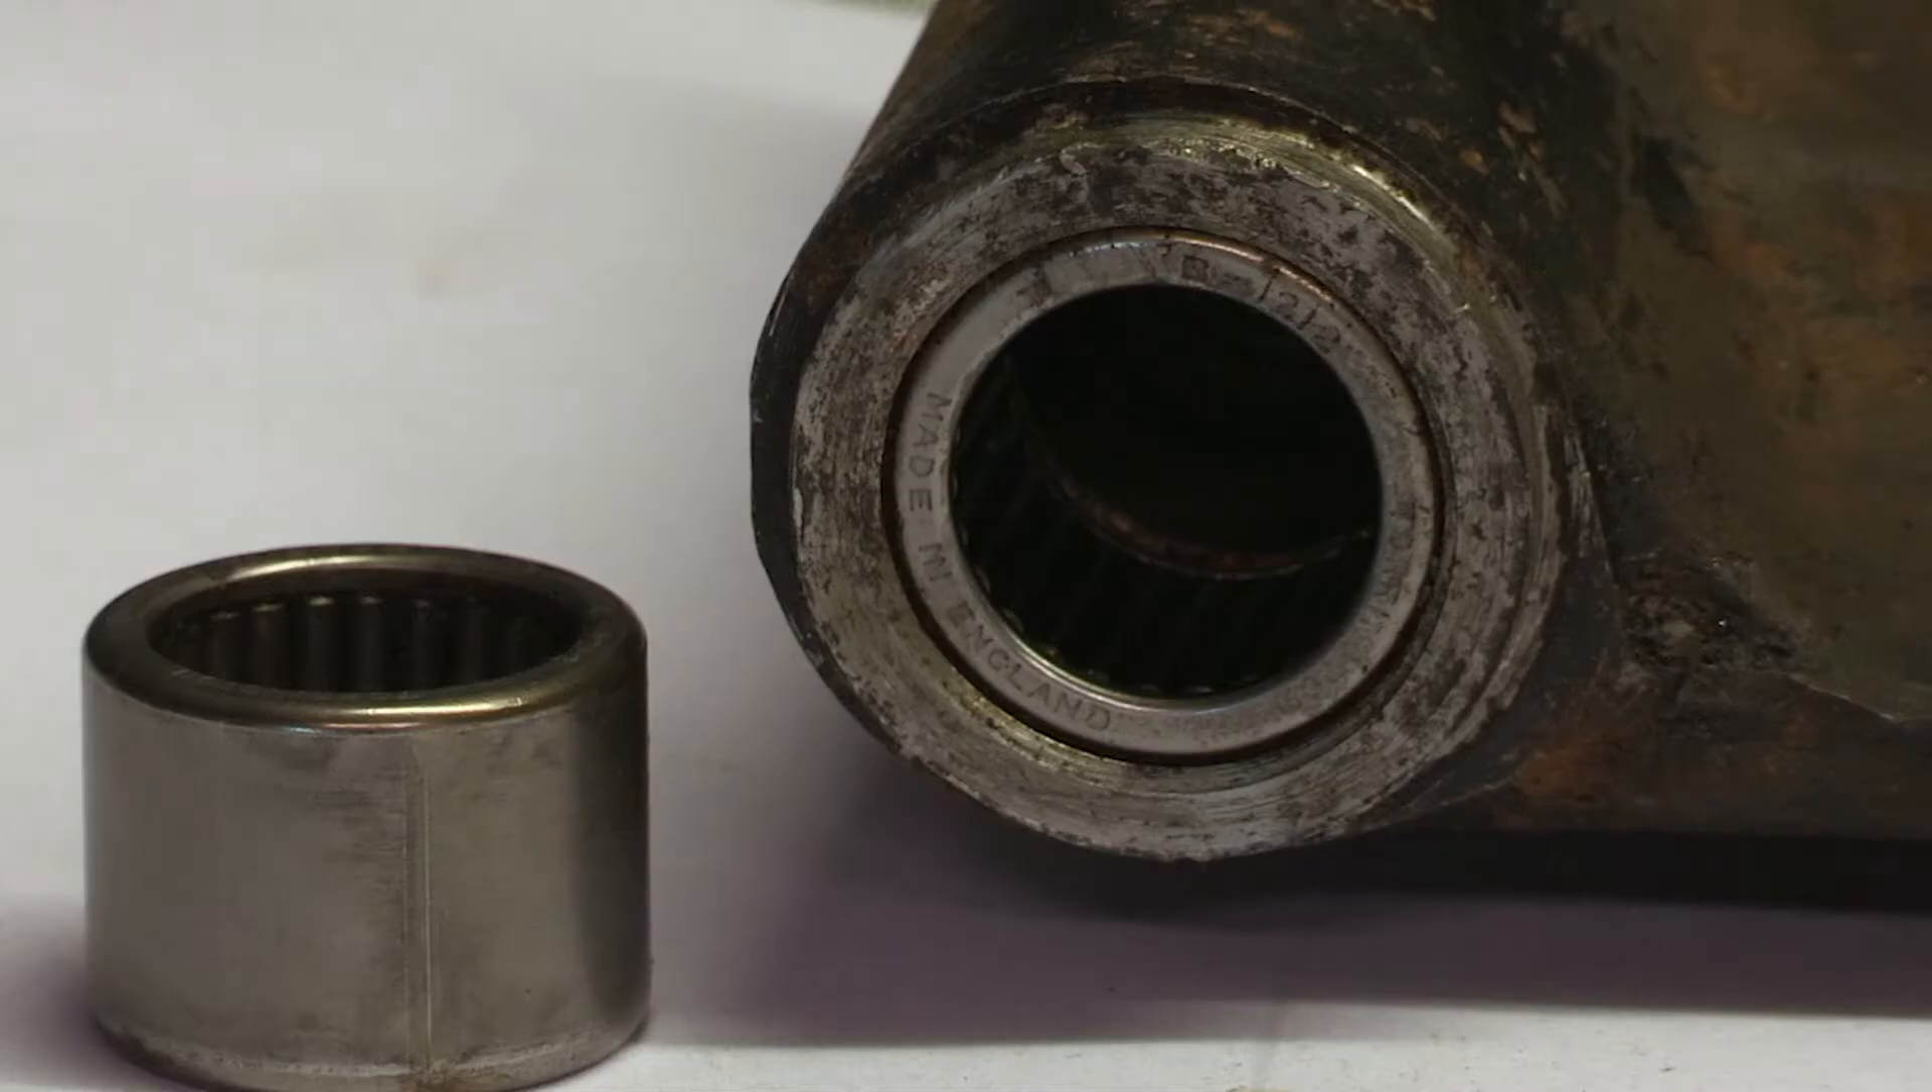I managed to get two of the bearings out using this banging technique. One from each arm but the other two, one in each of these, just simply won't move.